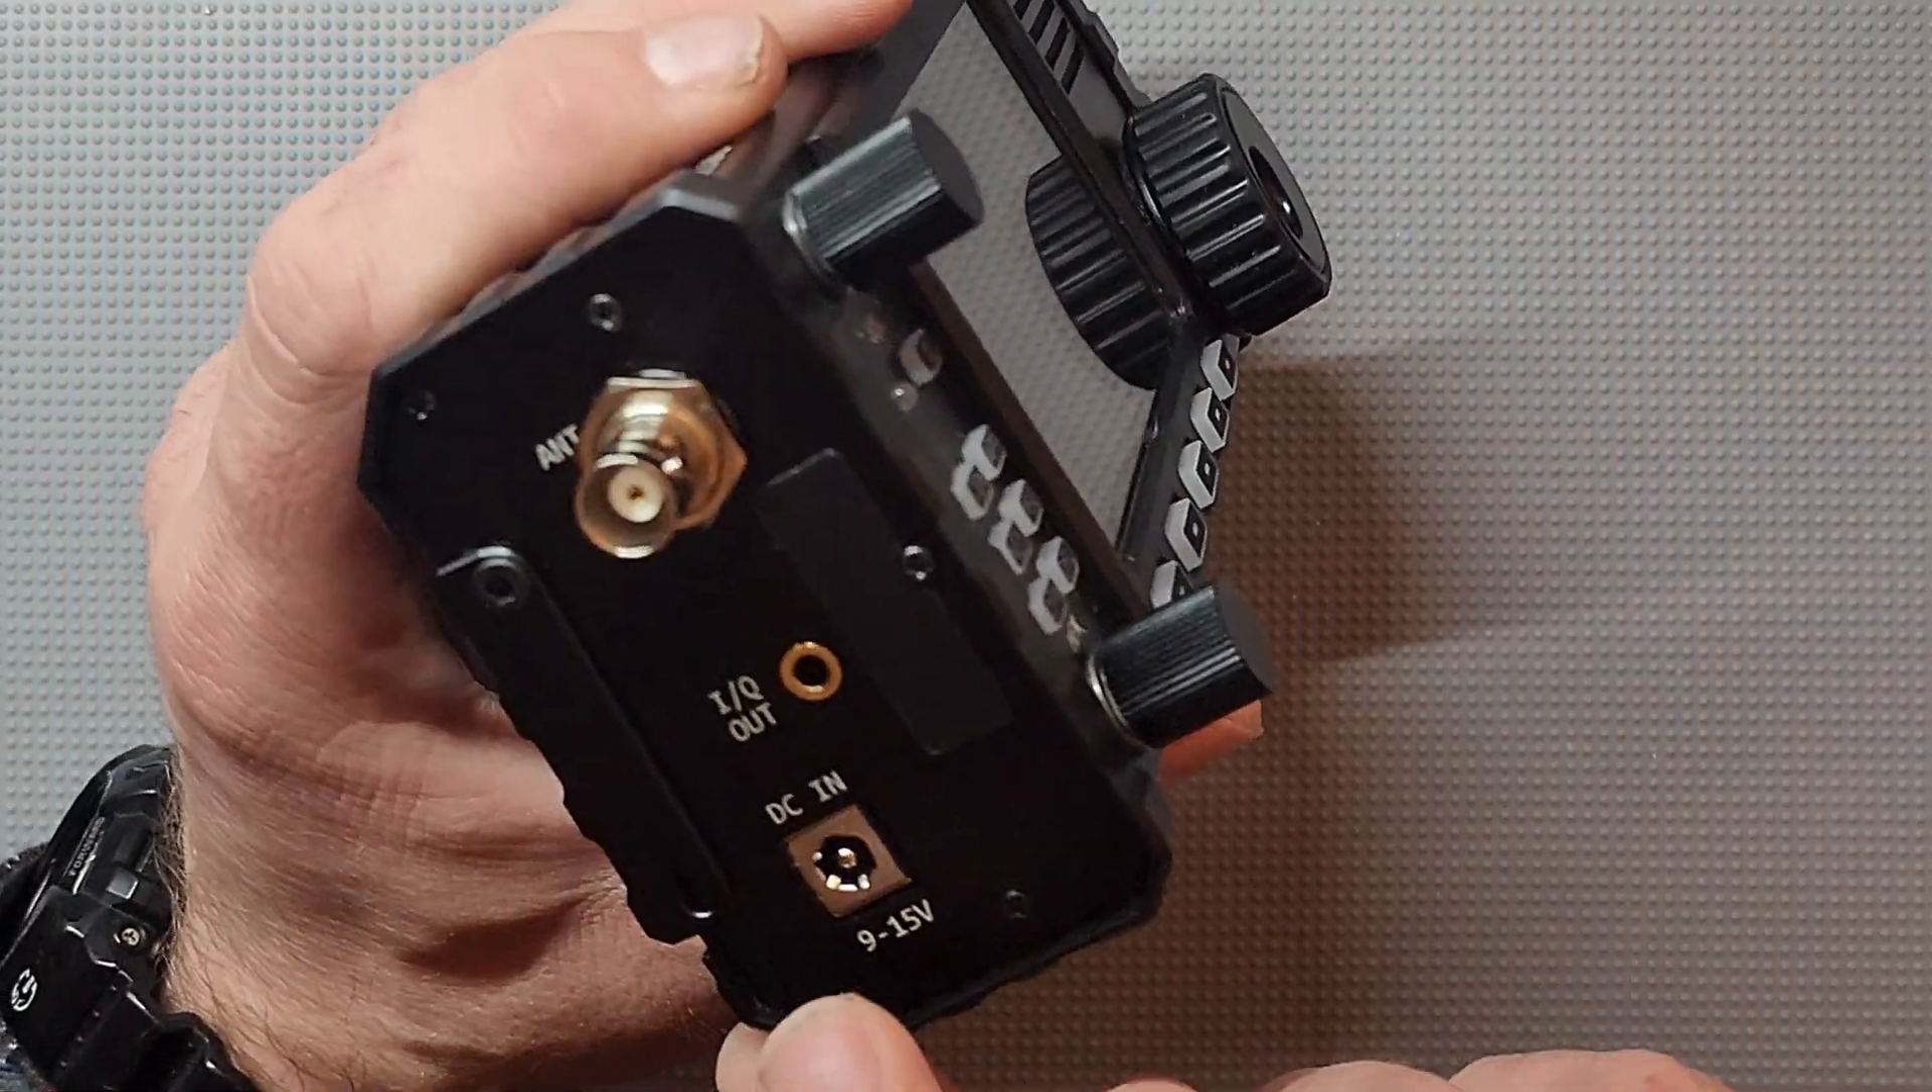It's reassembled. There is the new DC jack.